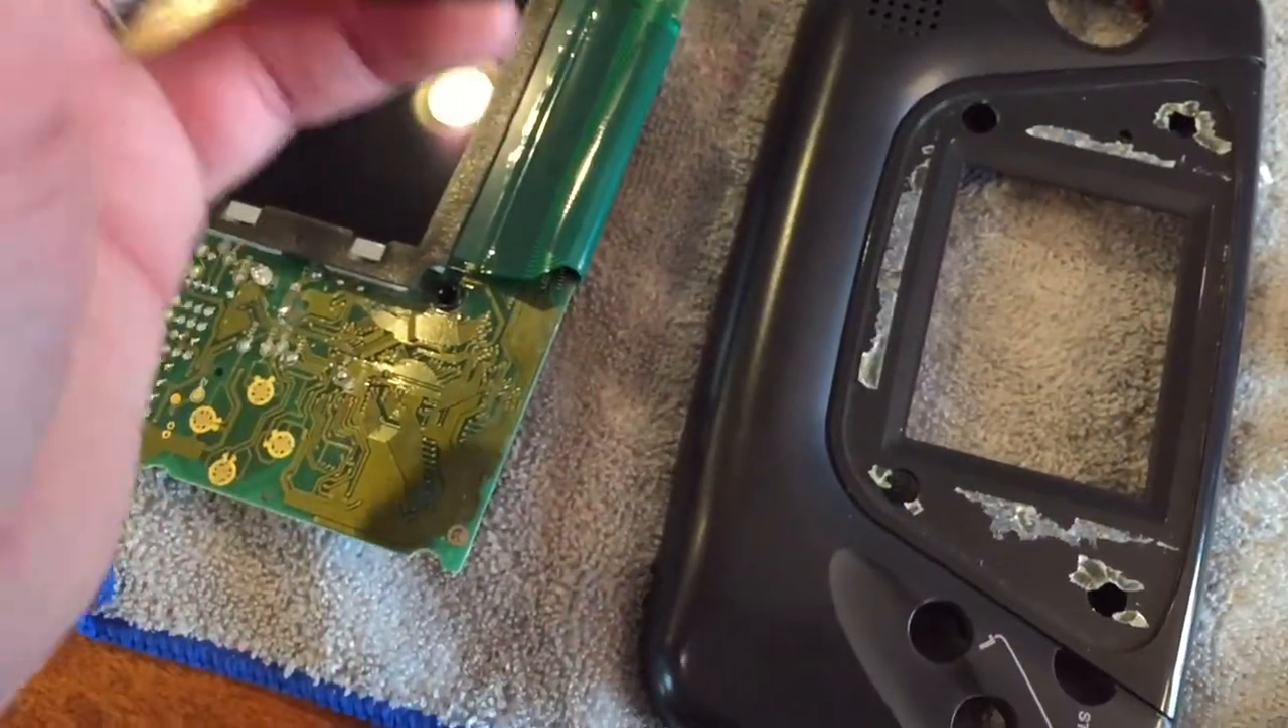There's the old screen protector completely taken off.